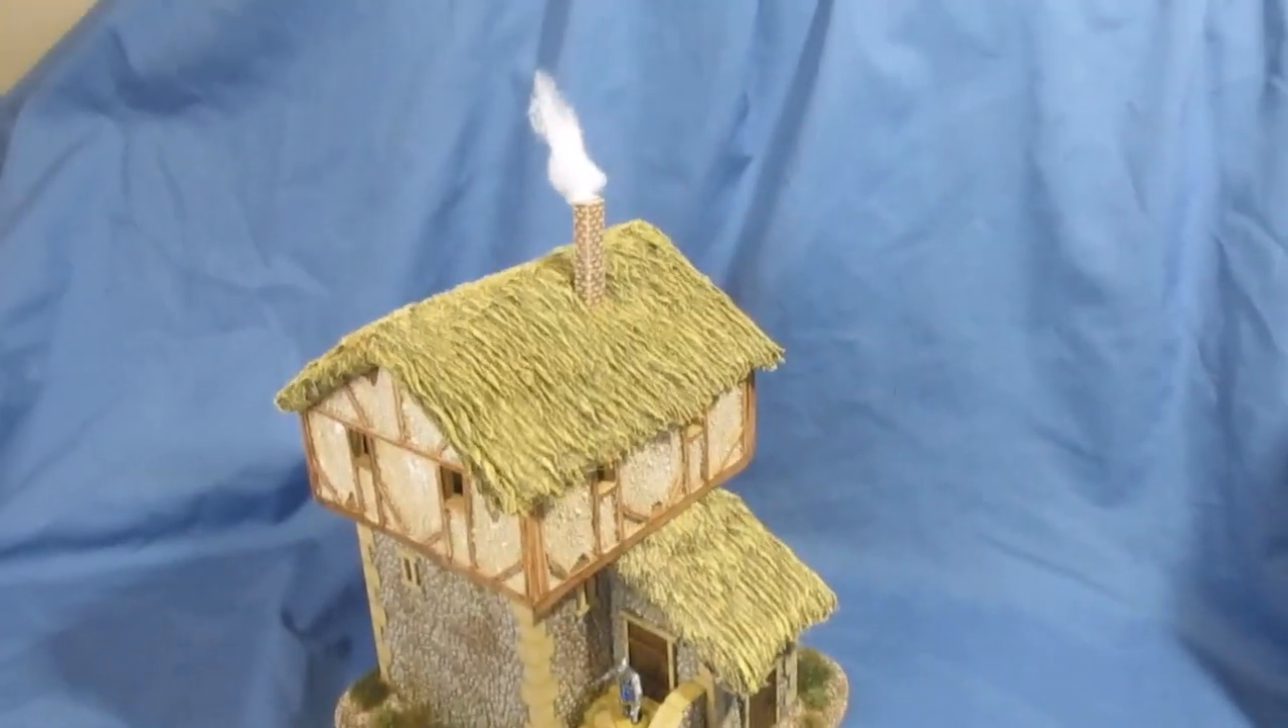So we've got a thatched roof main thatched roof obviously small thatched roof I've just added a chimney with some smoke.